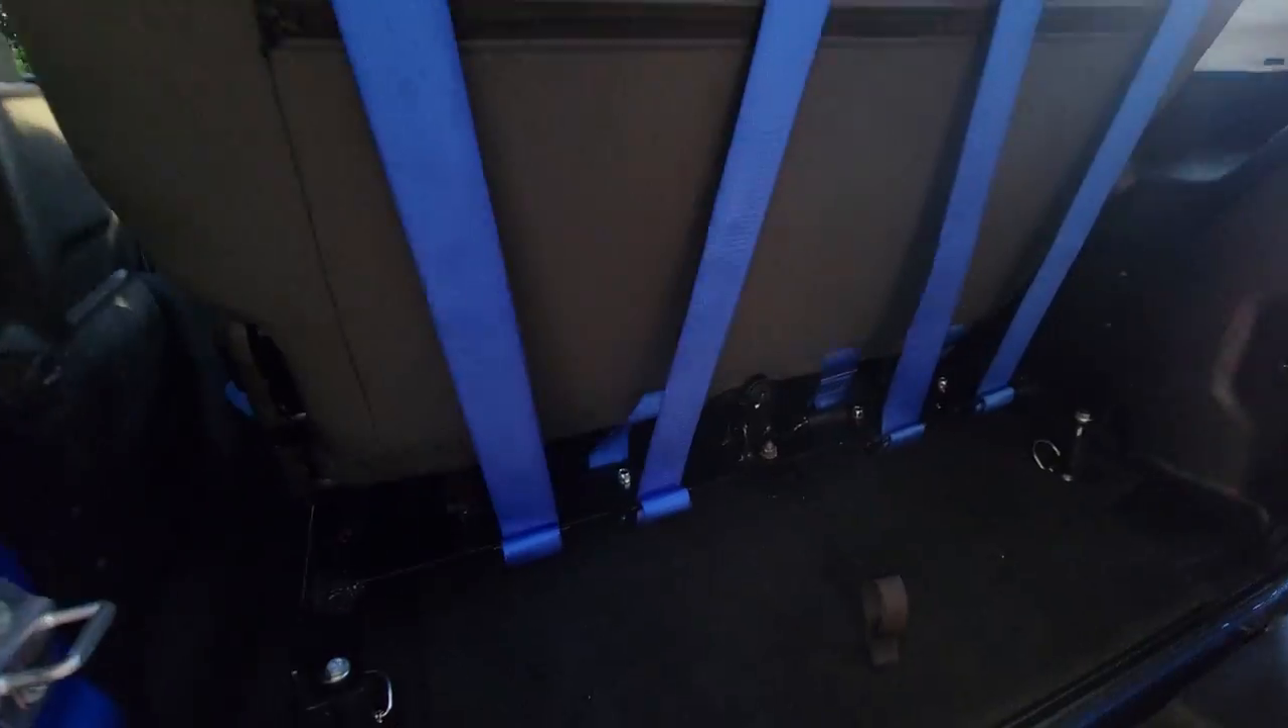Bam seat belts all installed So those are all hooked up ready to go.